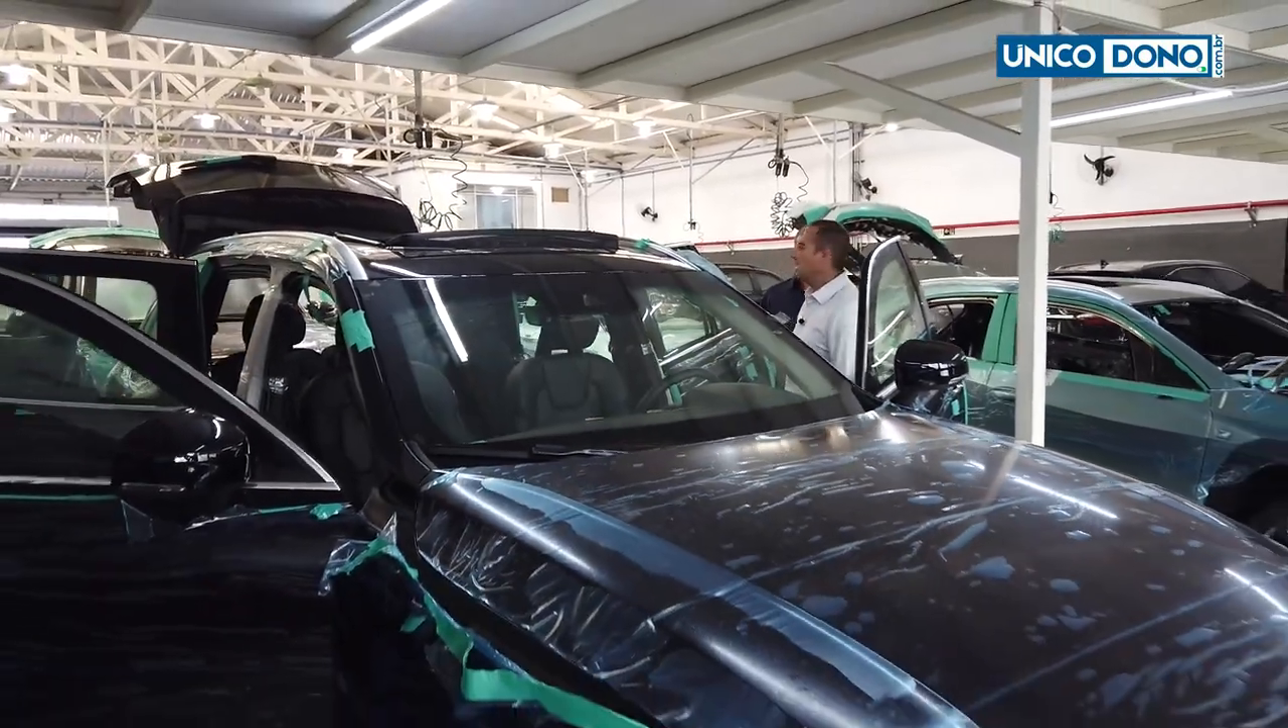Já está mais avançada, os vidros já foram instalados, nós estamos finalizando a montagem do carro.